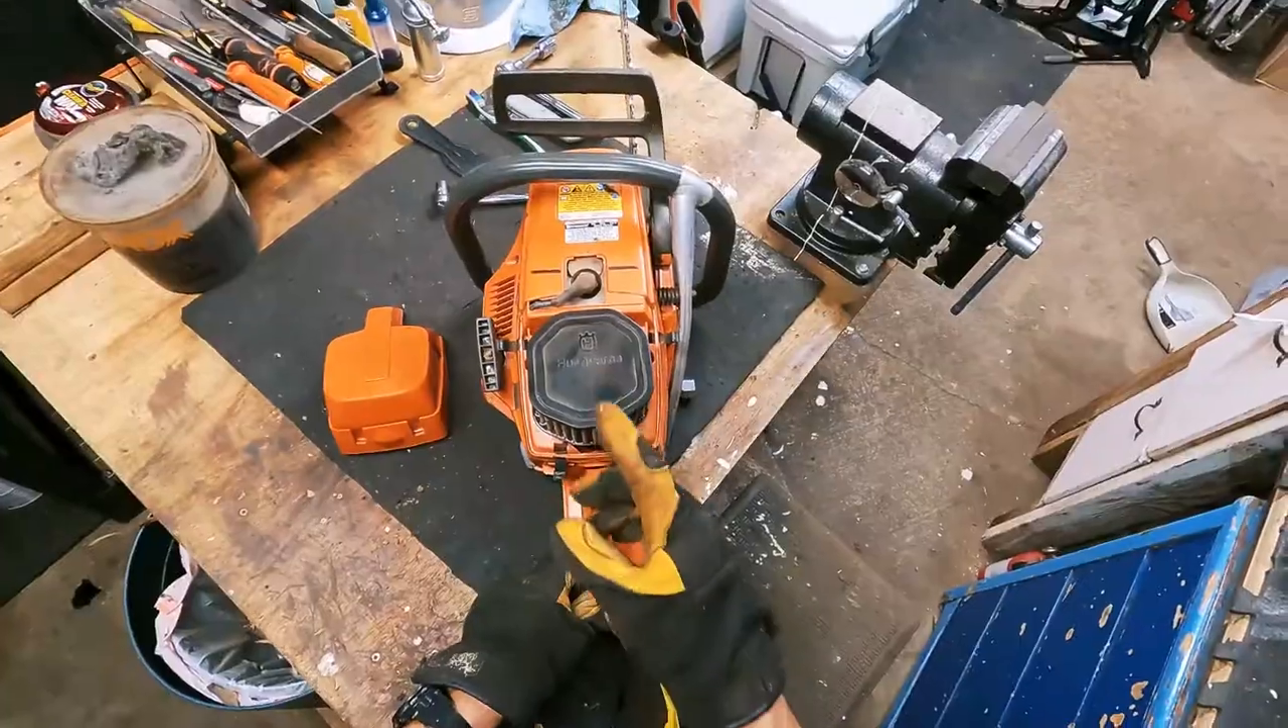Okay so we got the air filter exposed.